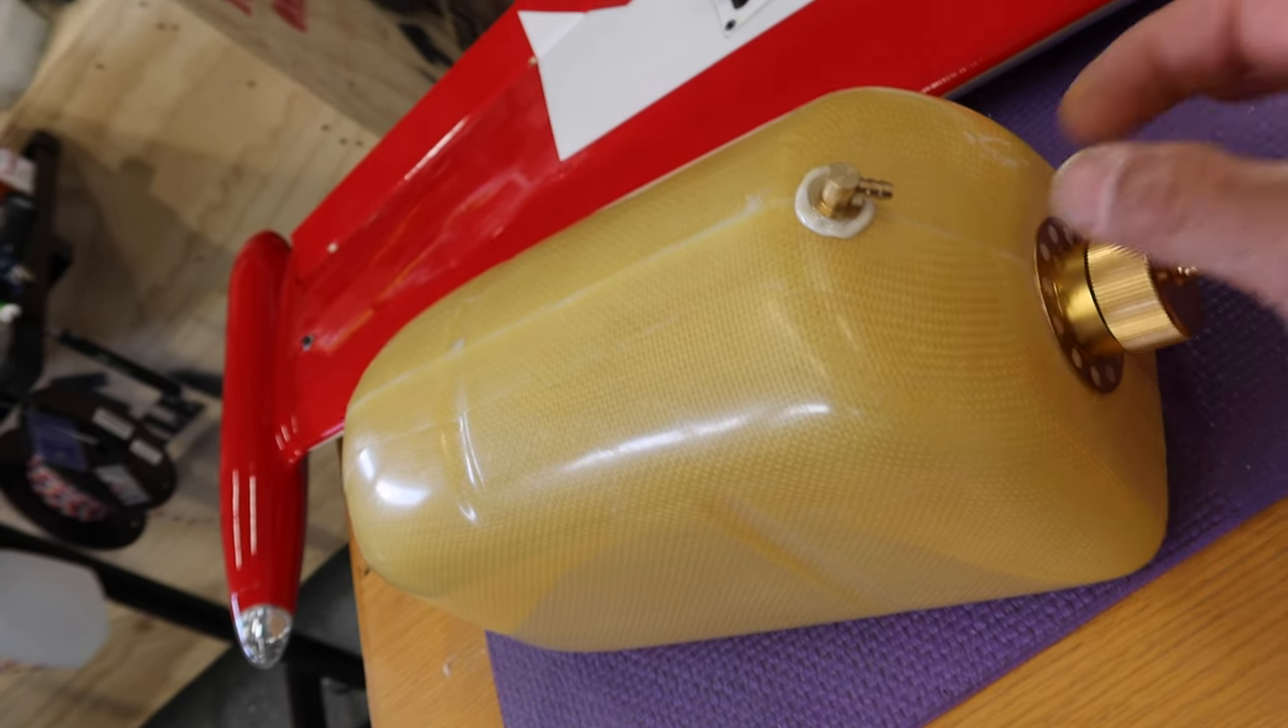Okay and tank is all assembled.